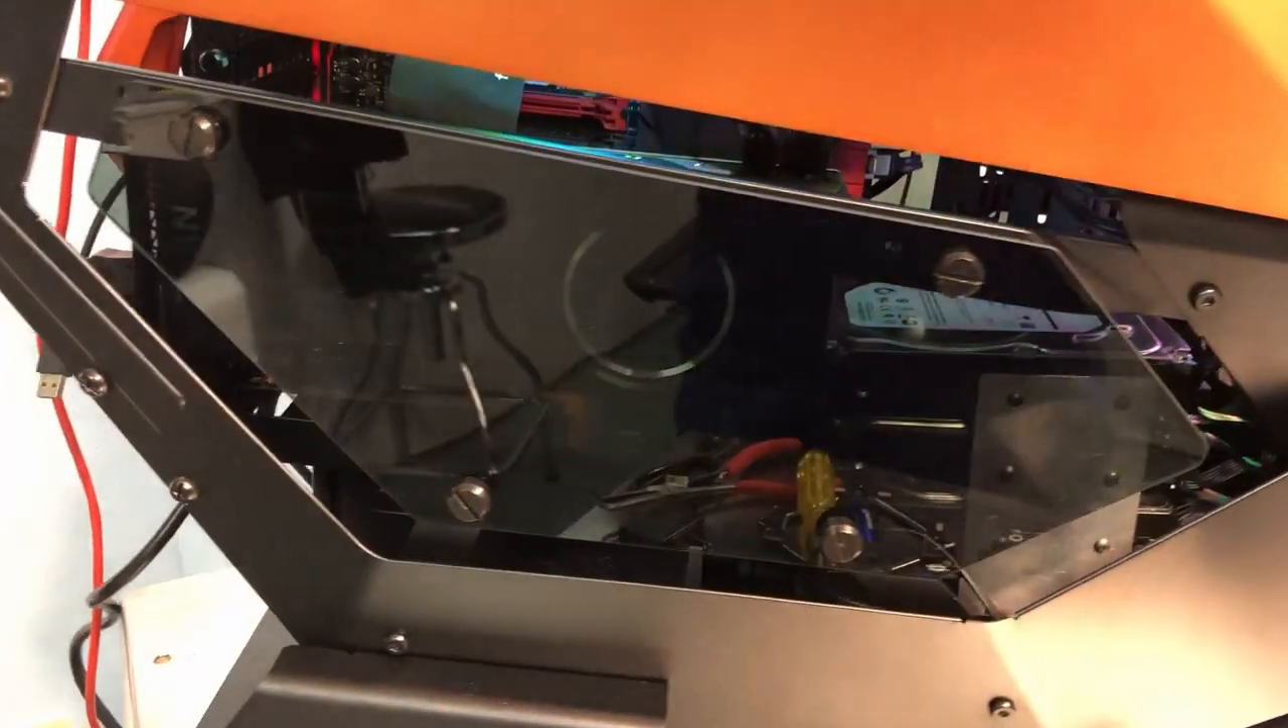Everything is all buttoned up. I got the side panels back on, which is pretty easy to do.